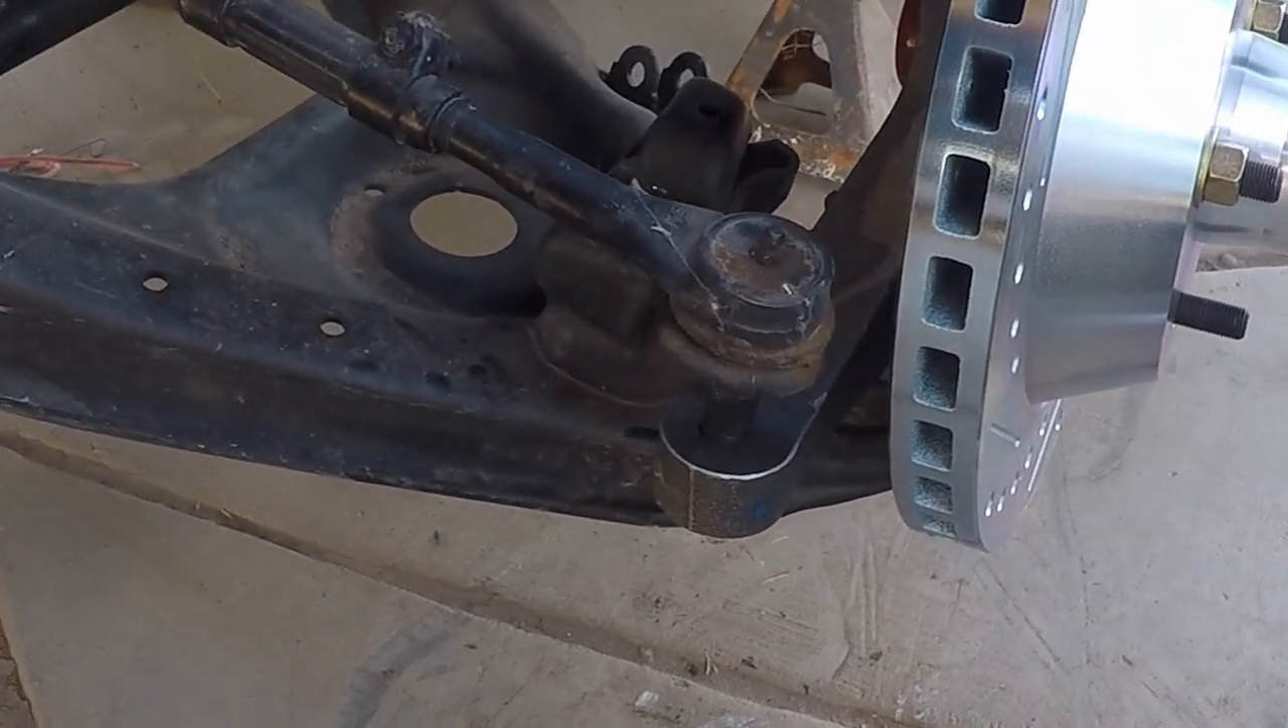And, apparently the gentleman who ordered them did not get it right, because you see that tie rod end does not fit down.